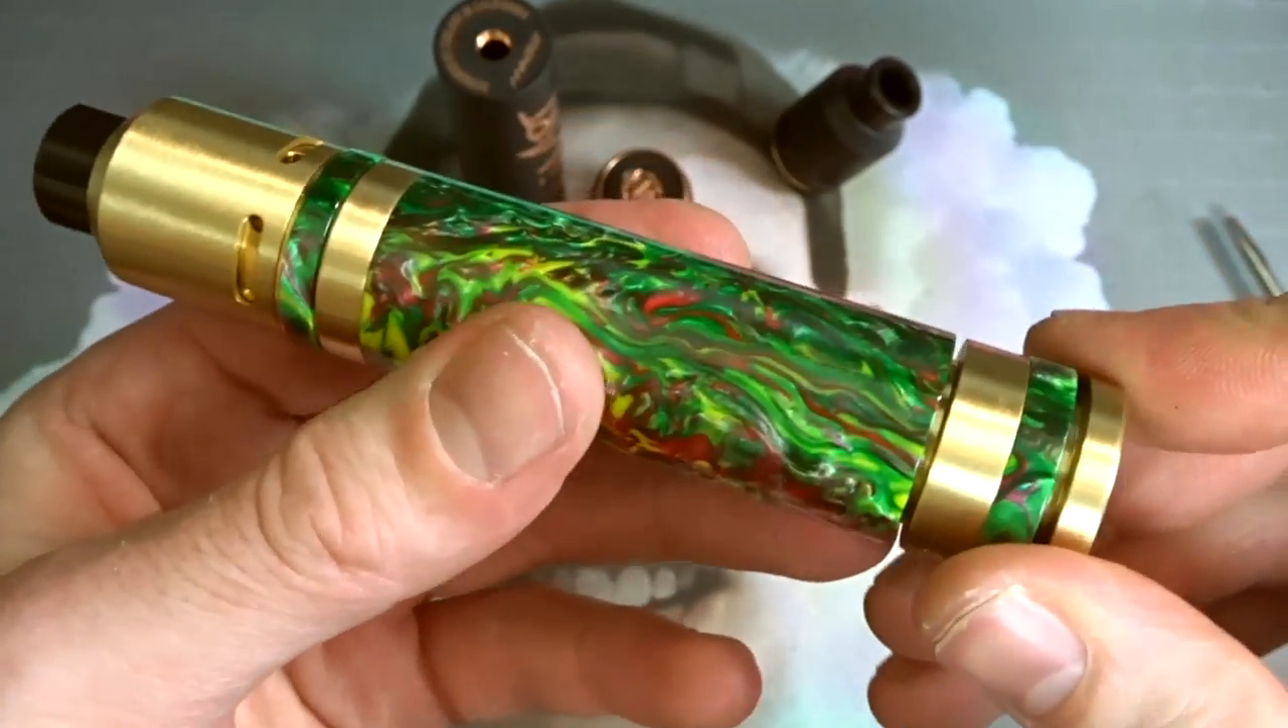We insert our cap, our button, and we're left with this fucking huge gap.